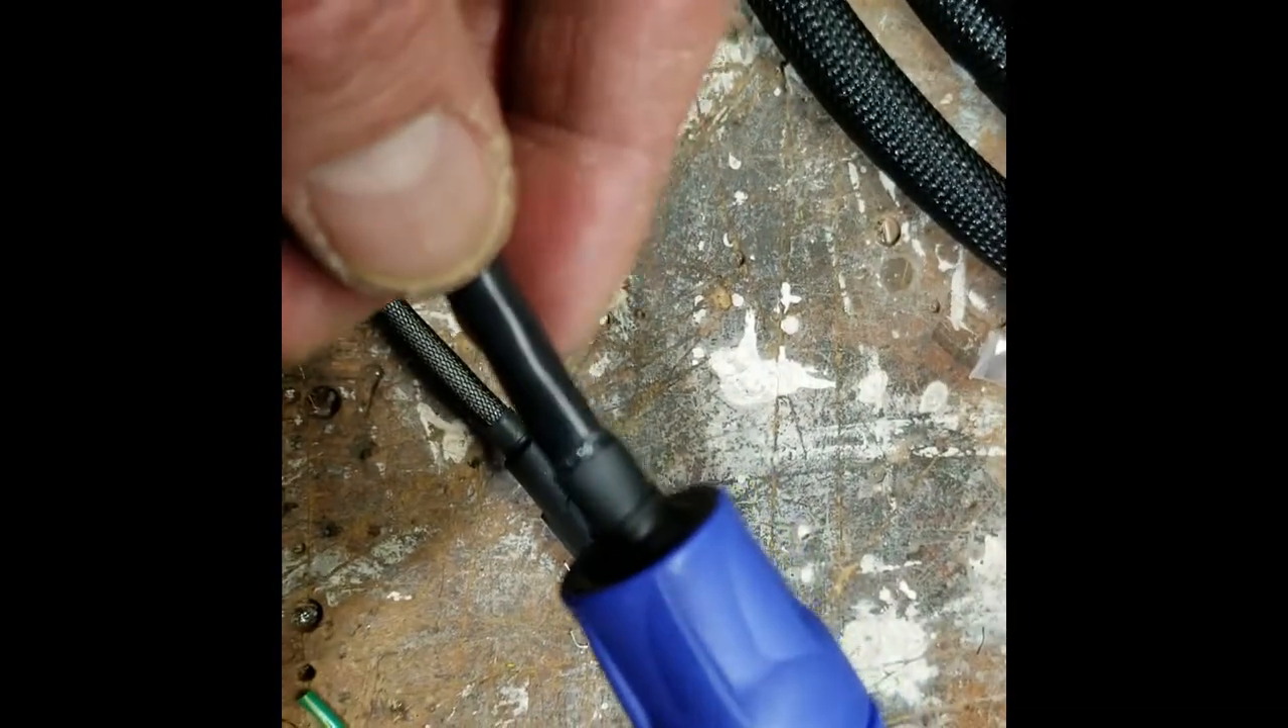Okay, this end of the cable is complete. Got my heat shrink there for just a little extra strain relief.